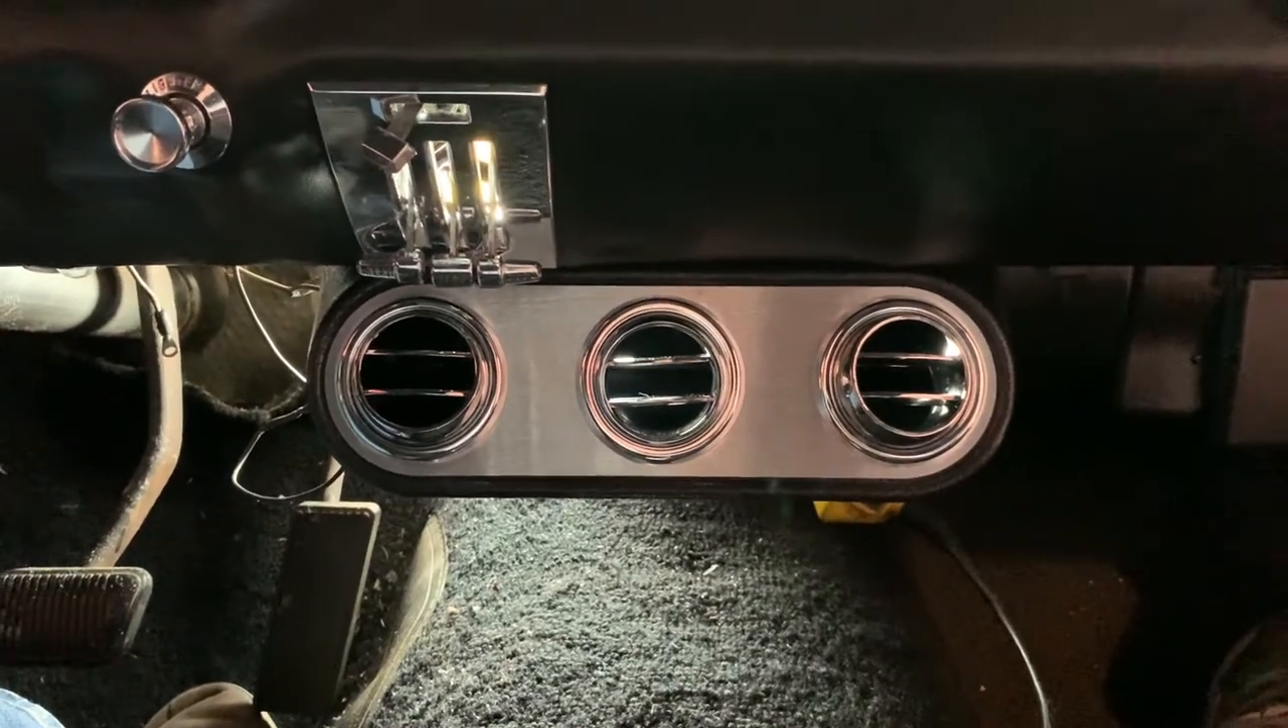And so the centerpiece is installed.